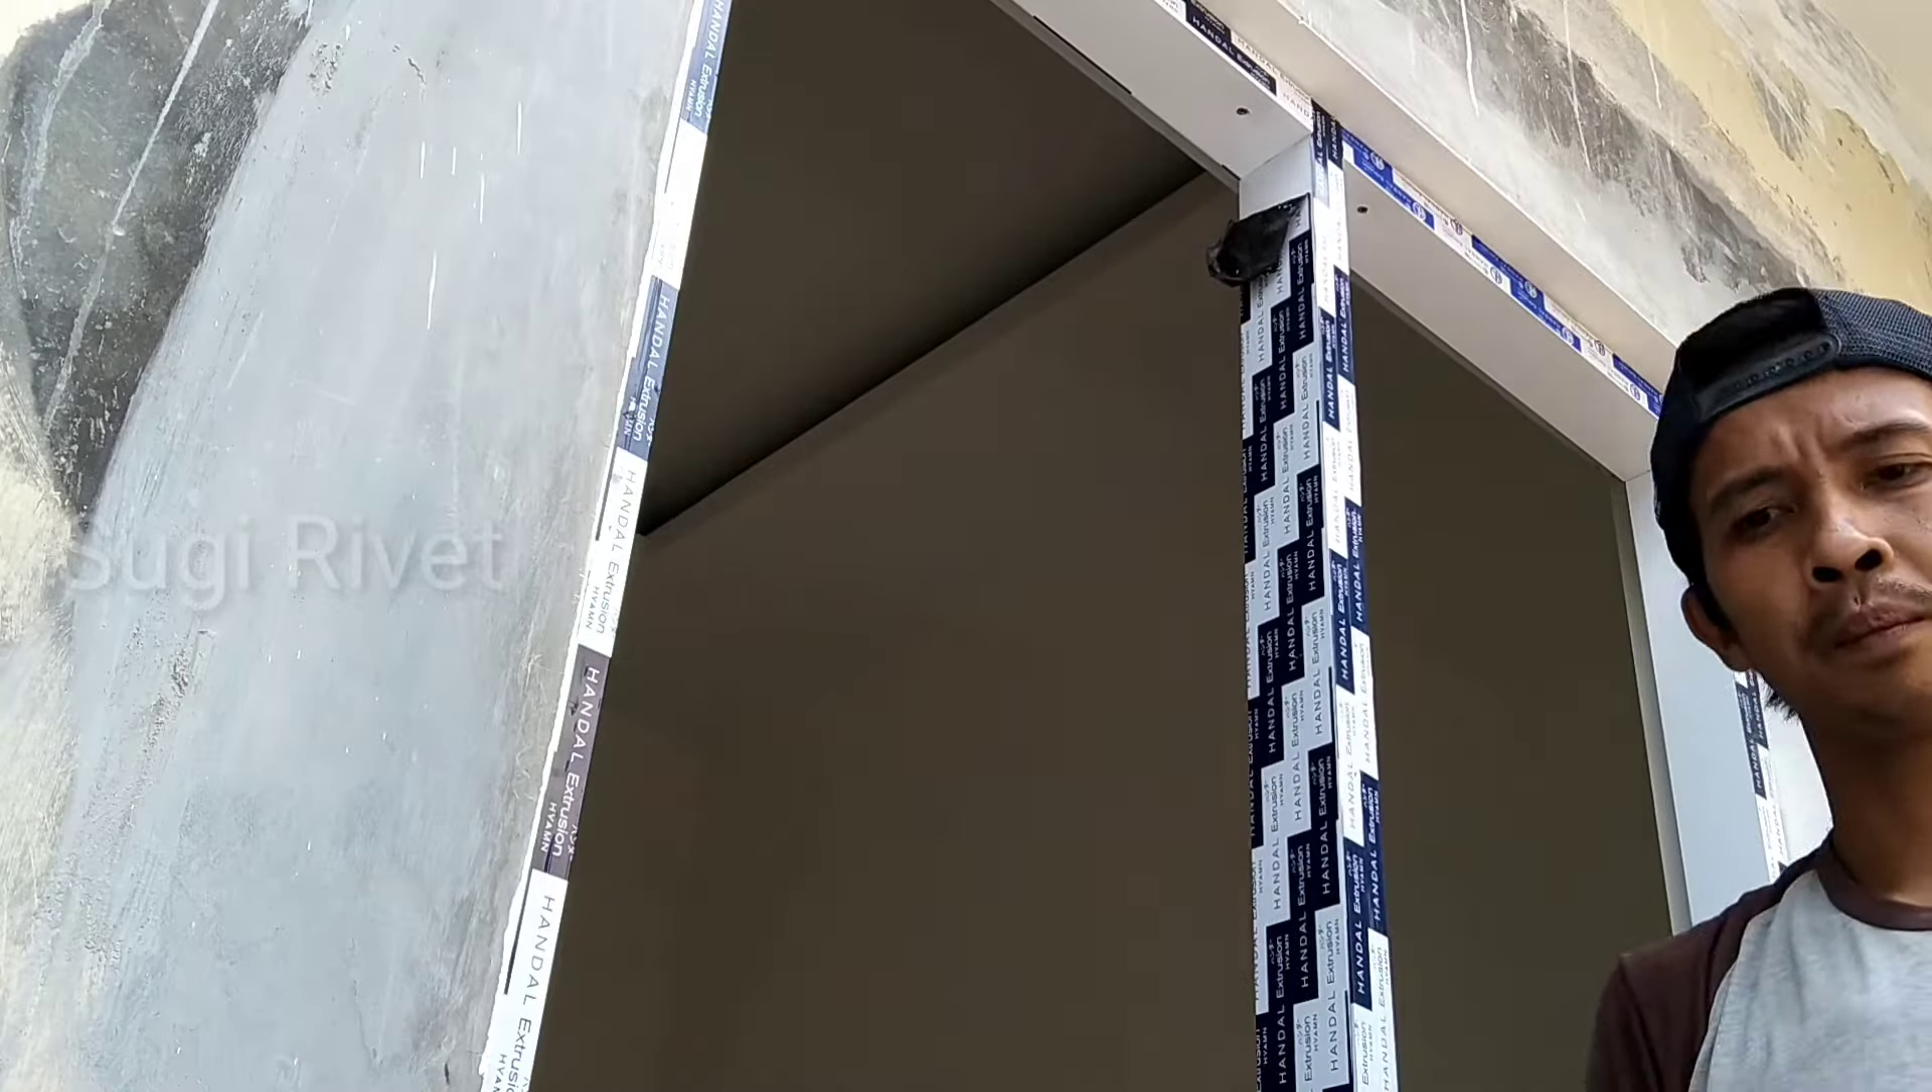Oke ini untuk tiang sudah terpasang.